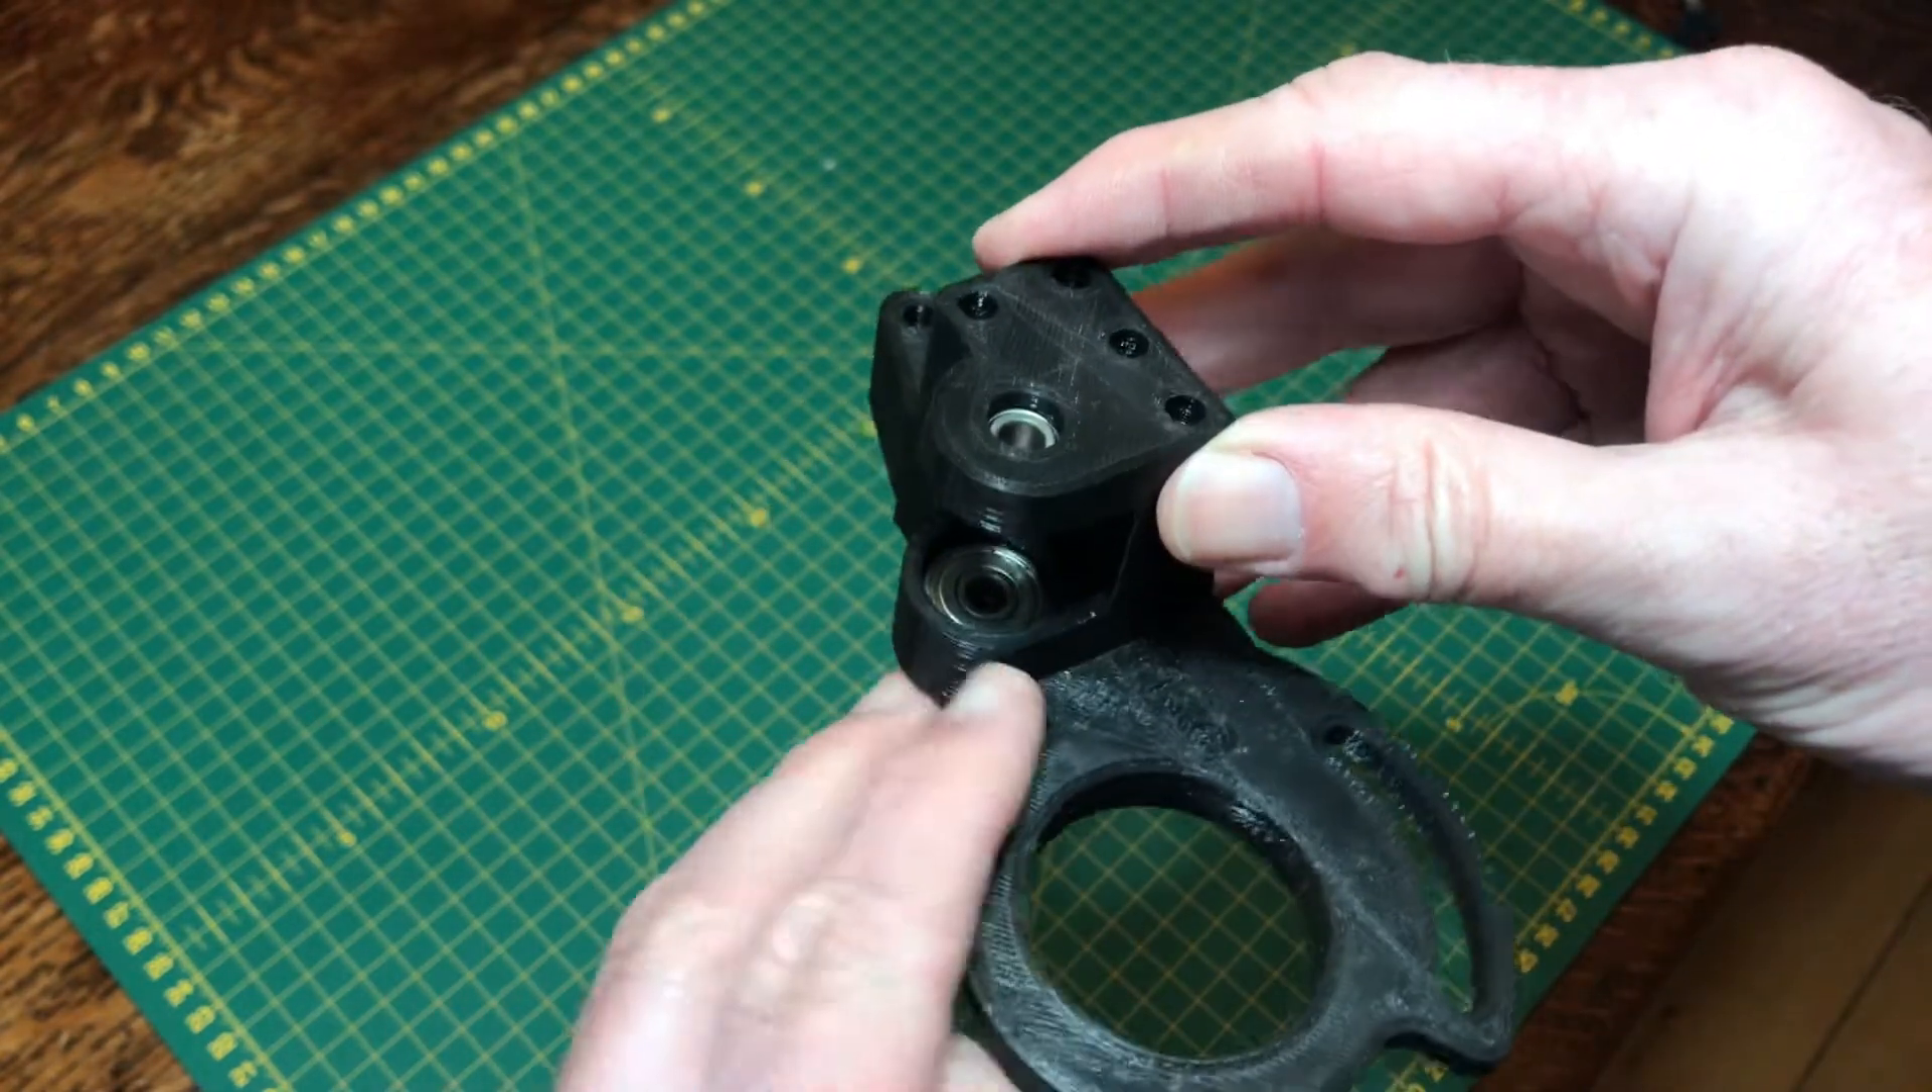By magic these are the two bearings already placed into the recesses there.